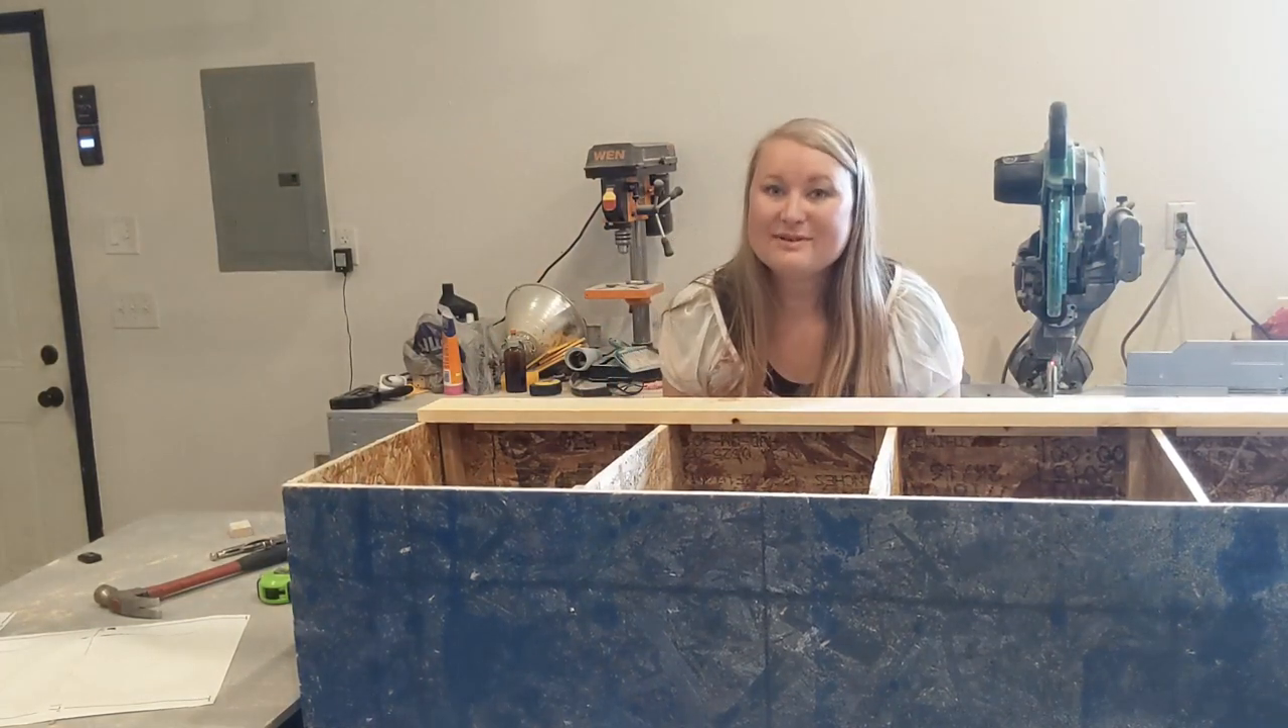Okay, the front is all stapled on now and glued, see that?